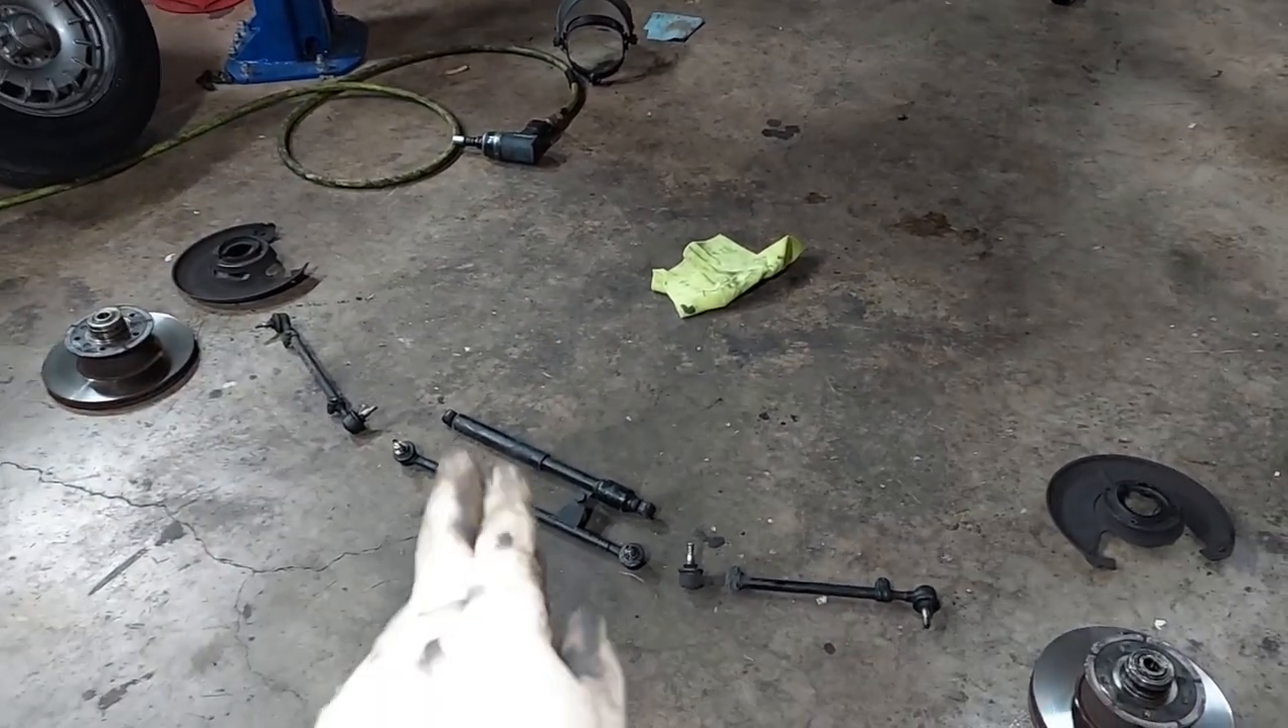There's the front end components we've removed rotors dust shields tie rods center link and steering shock.